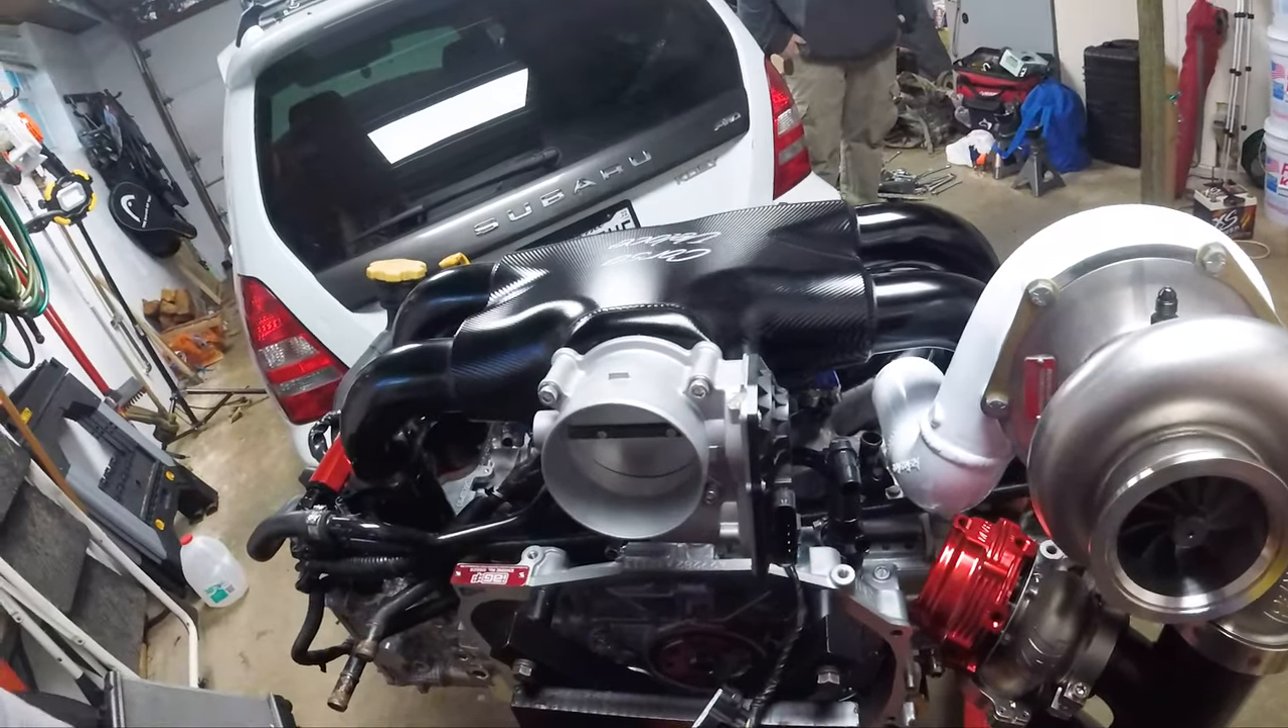Finished up the throttle body and got it riveted on.